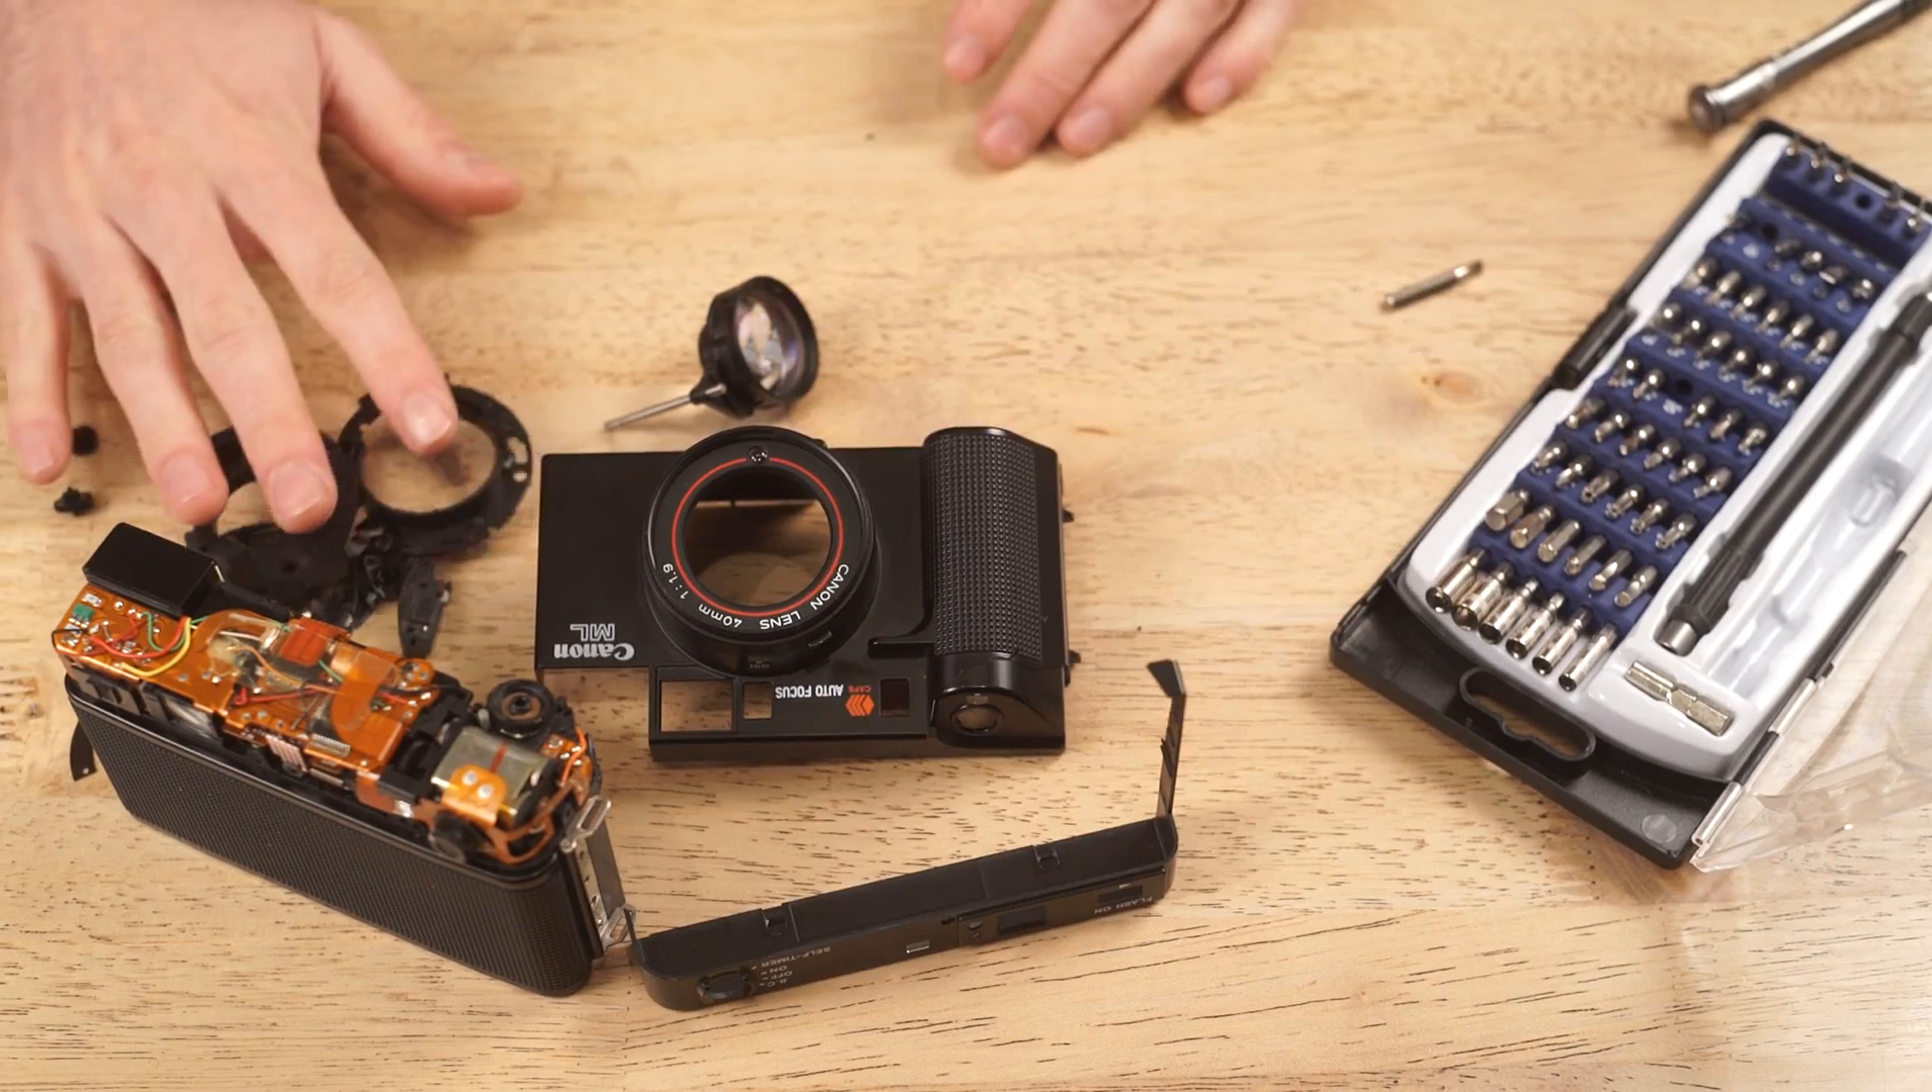We're left with the main body of the camera, some of the plastic housings, and most of the internal lens components that were the autofocus system, the aperture, and things like that.